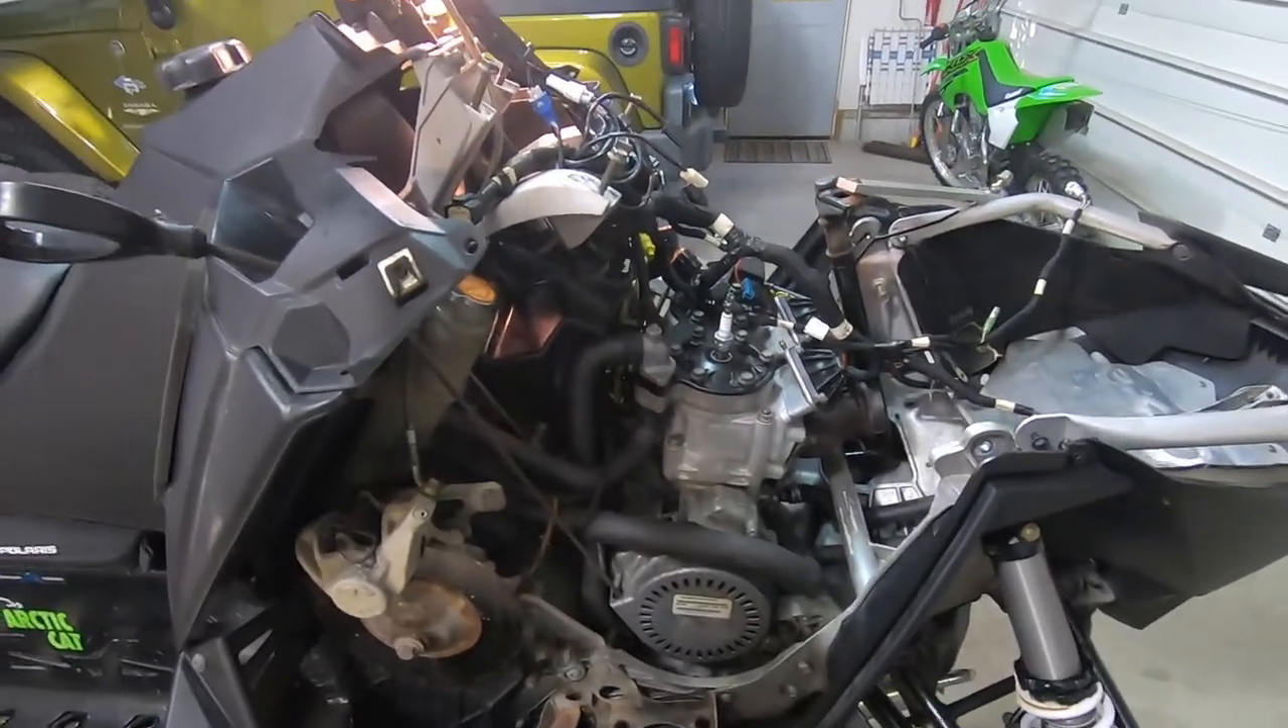All right, I got the motor back in. Sorry, I haven't been filming it, but I just been concentrating on getting work done.